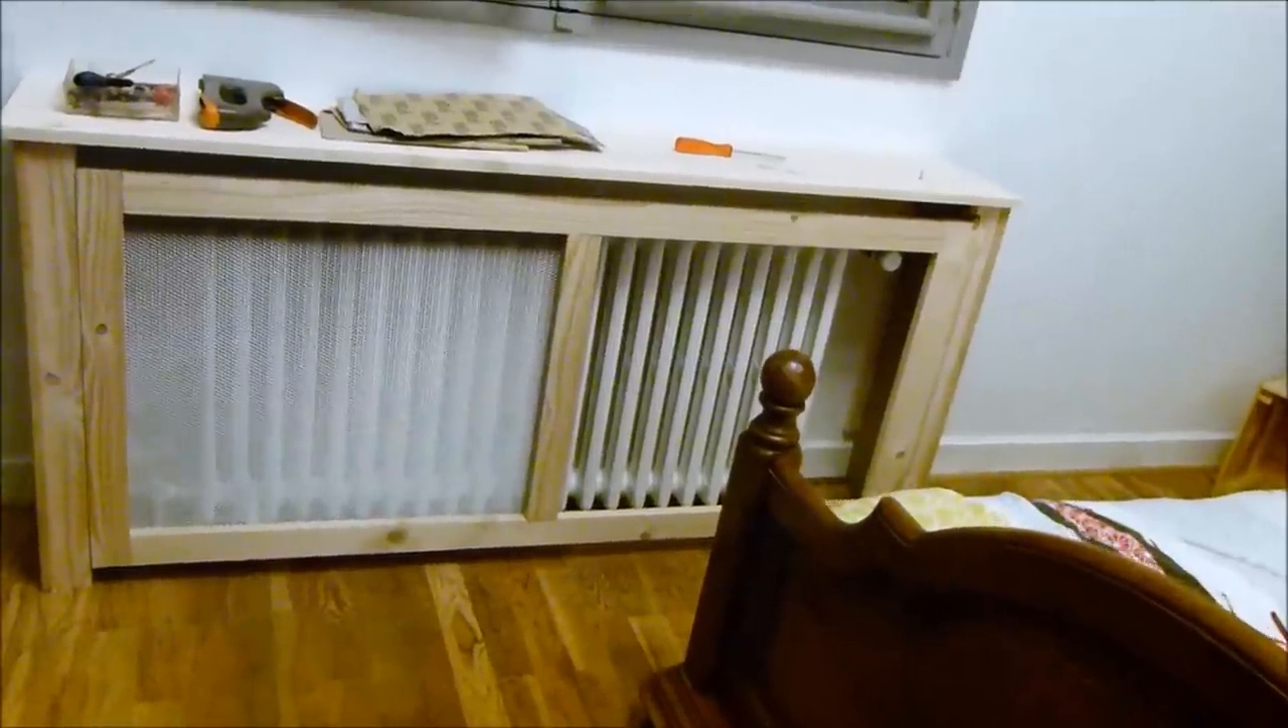J'ai coupé l'autre grille il n'y a plus qu'à la poser.